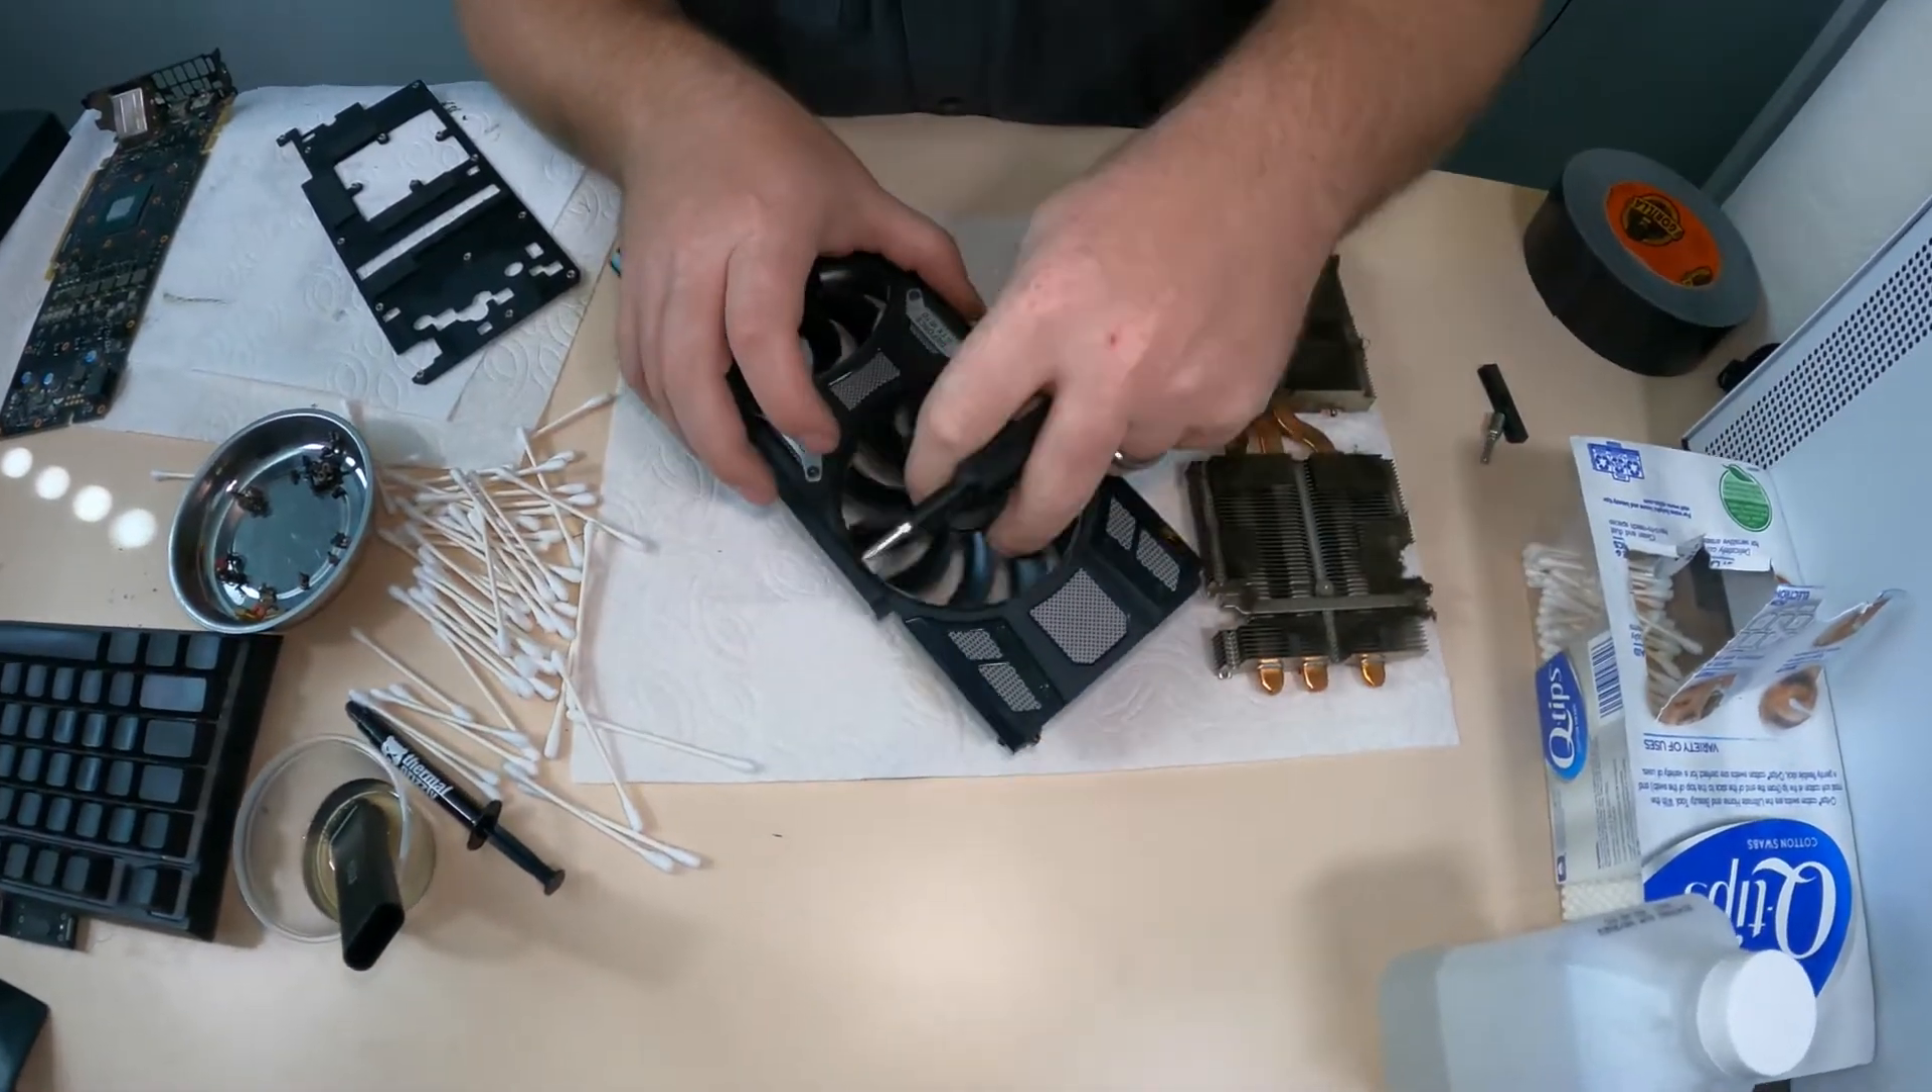So we still need to disassemble the fan blades because the one bolt just separates it from the cooler.